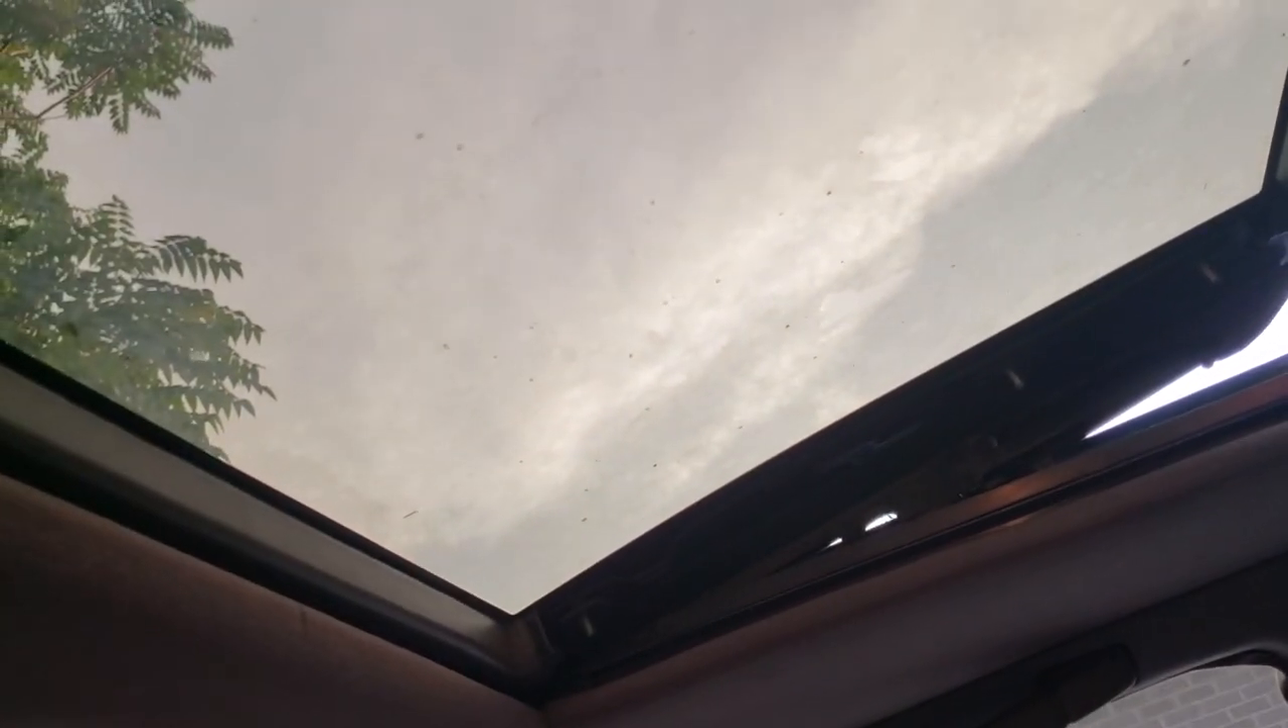Now we have nice new uncracked glass.